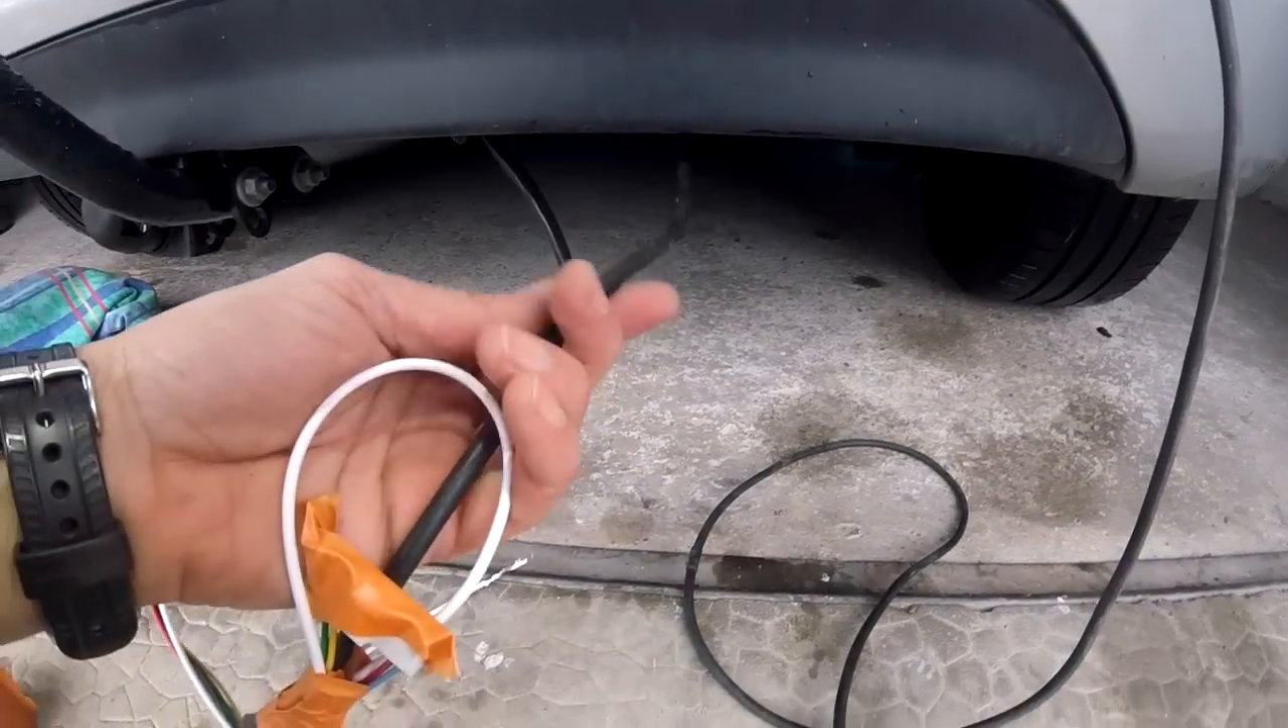Je viens de scotcher les fils du faisceau sur mon câble et maintenant j'ai plus qu'à tirer.